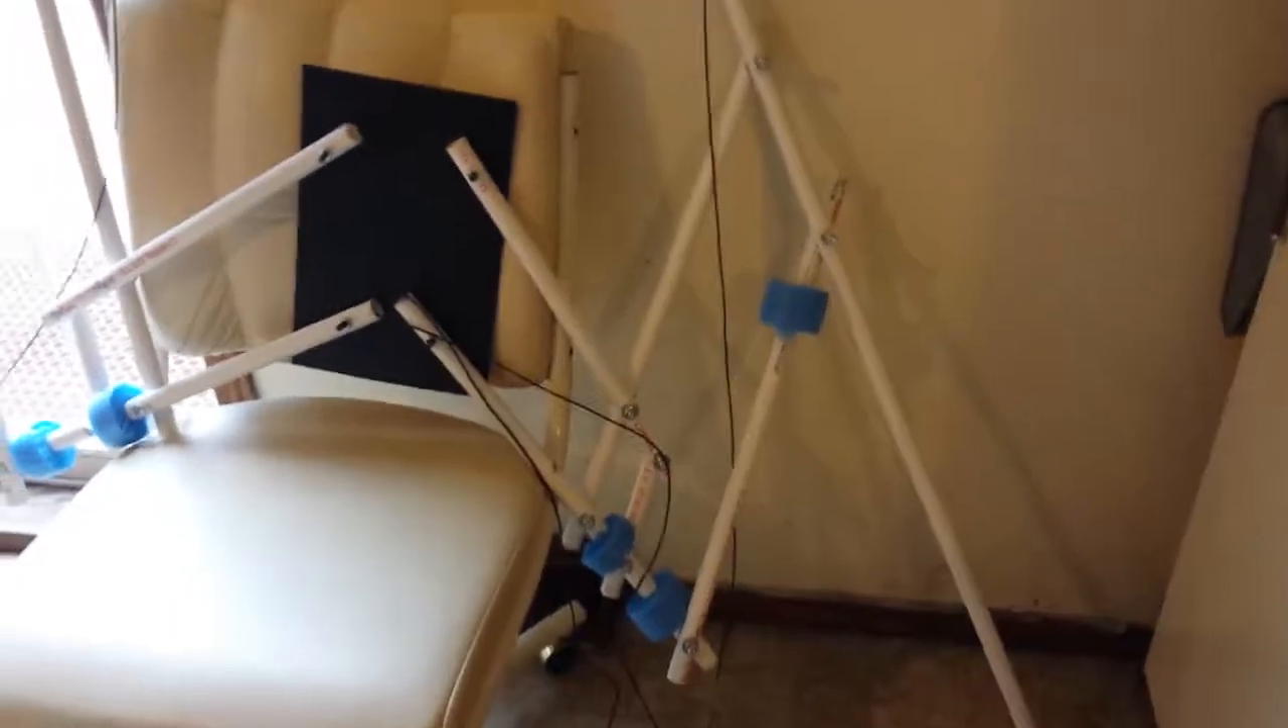This is the skeleton of my wings. I have yet to put feathers on.